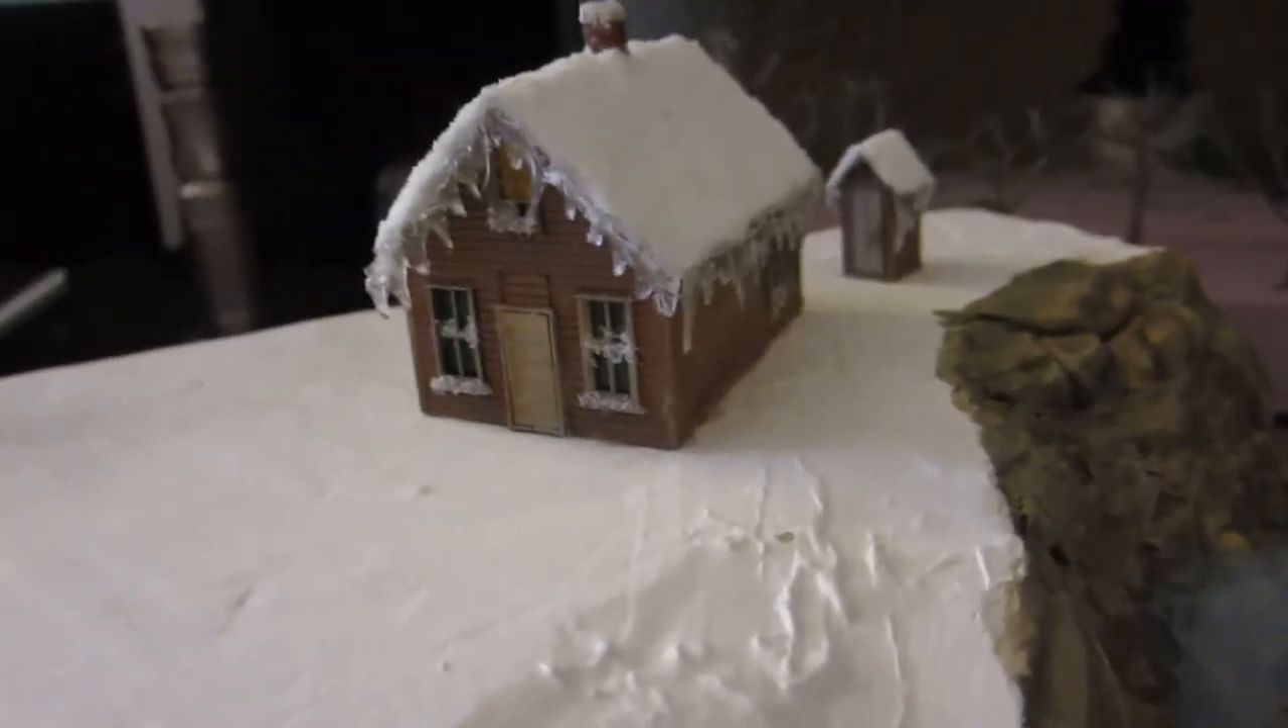All right I've uh mounted my uh cabin on my diorama and you can see I've attached the icicles.